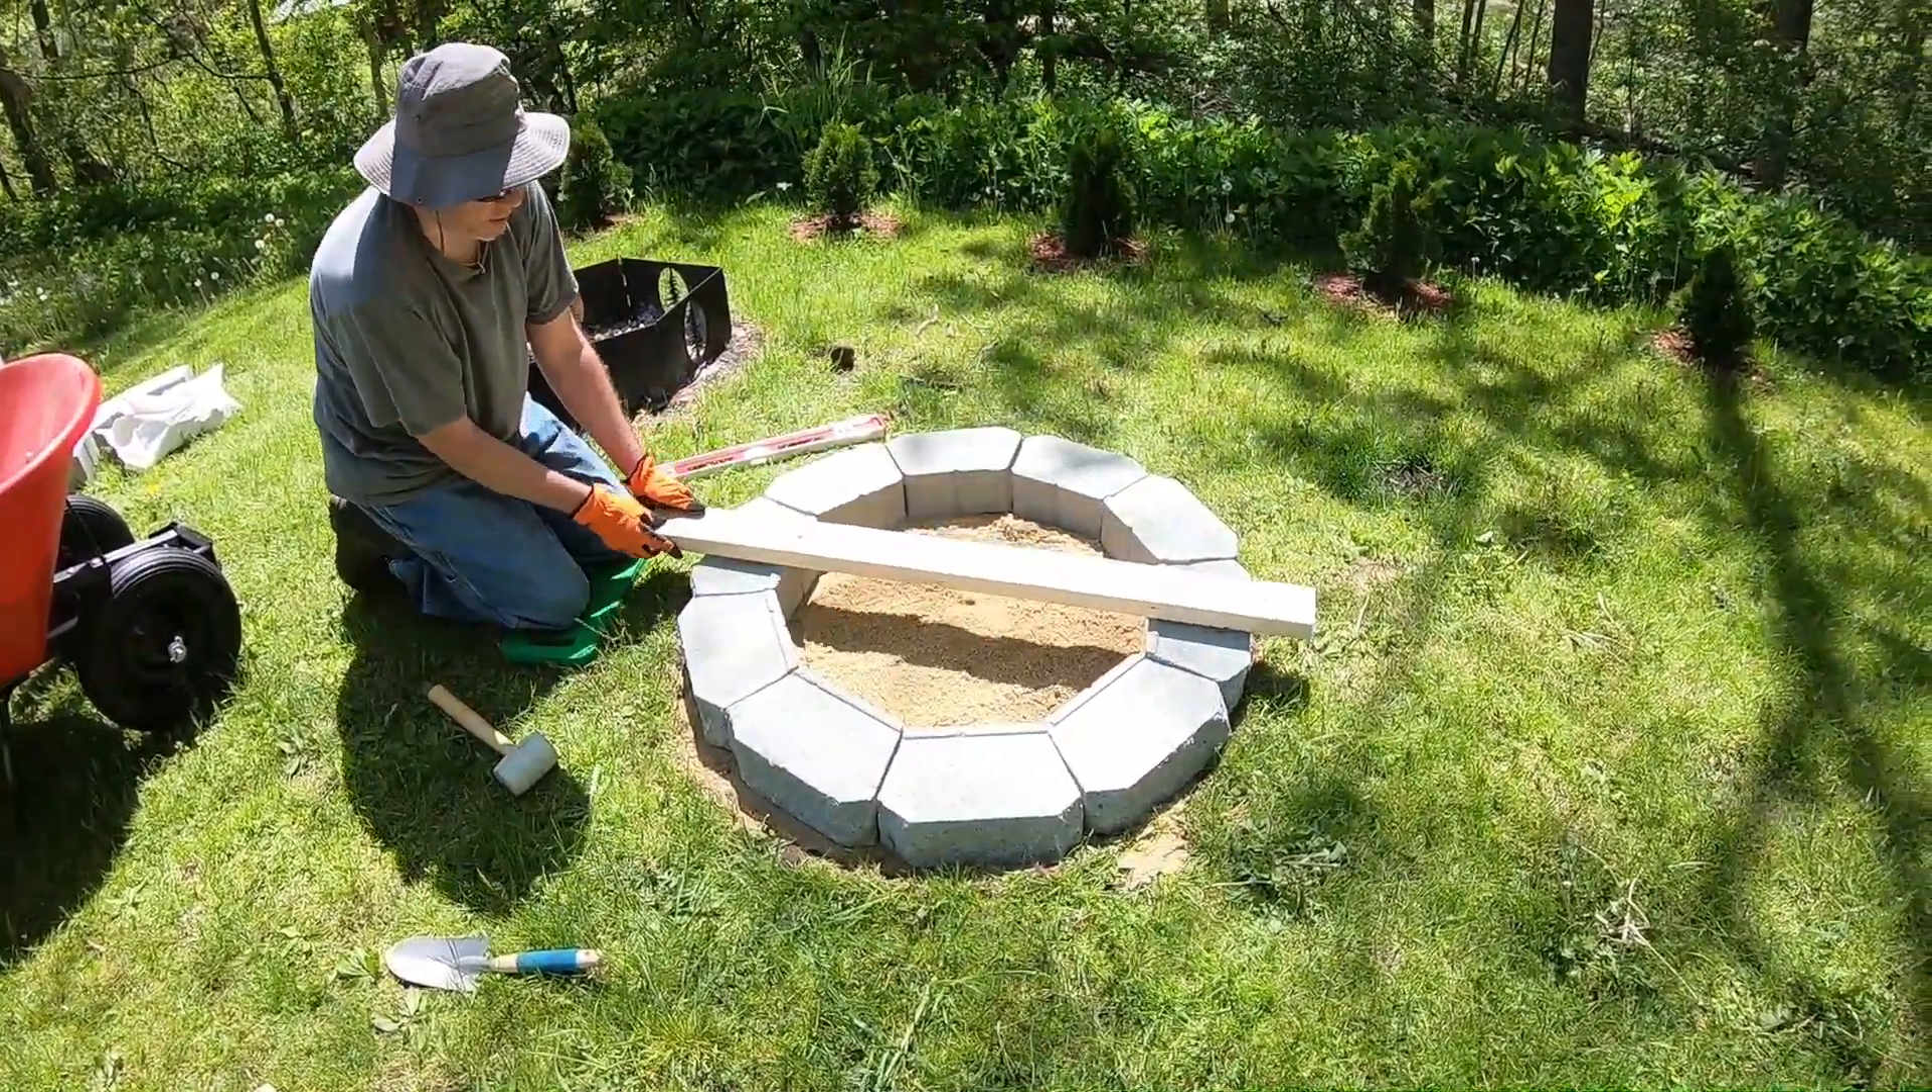Okay, well now we have the first layer or the first level of wall blocks down.